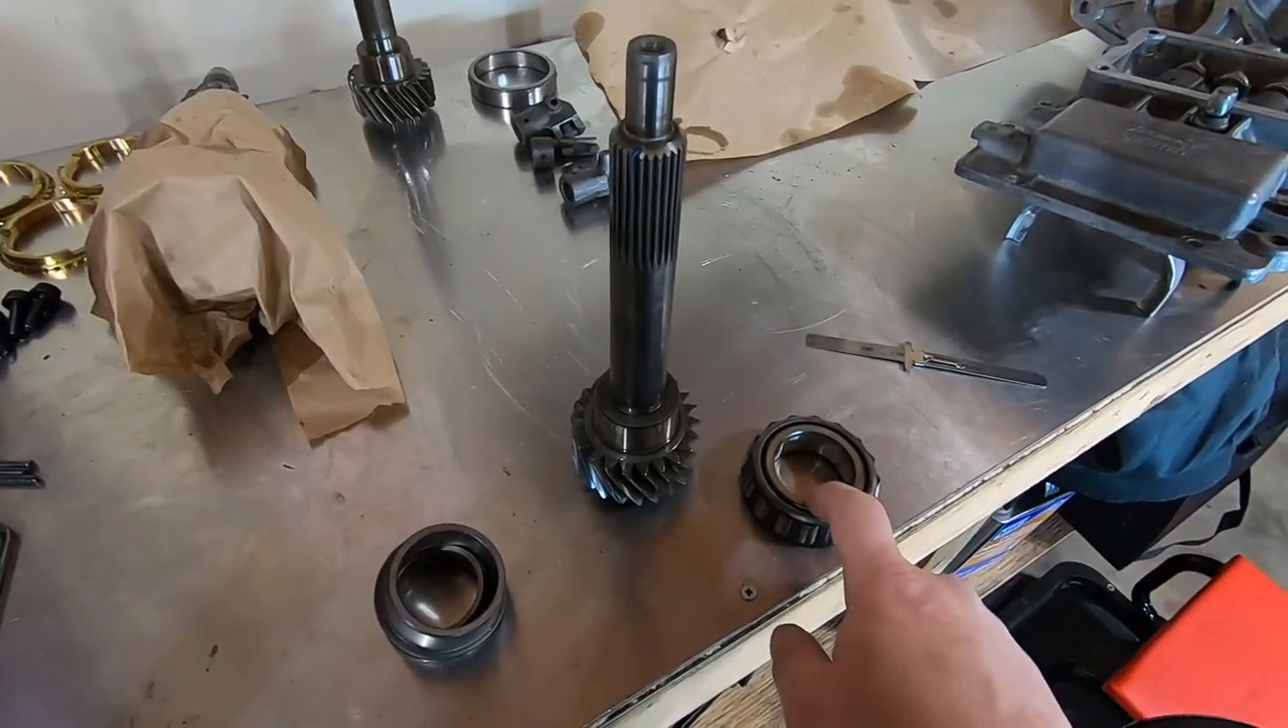I went ahead and took the input shaft, pressed off the bearing.